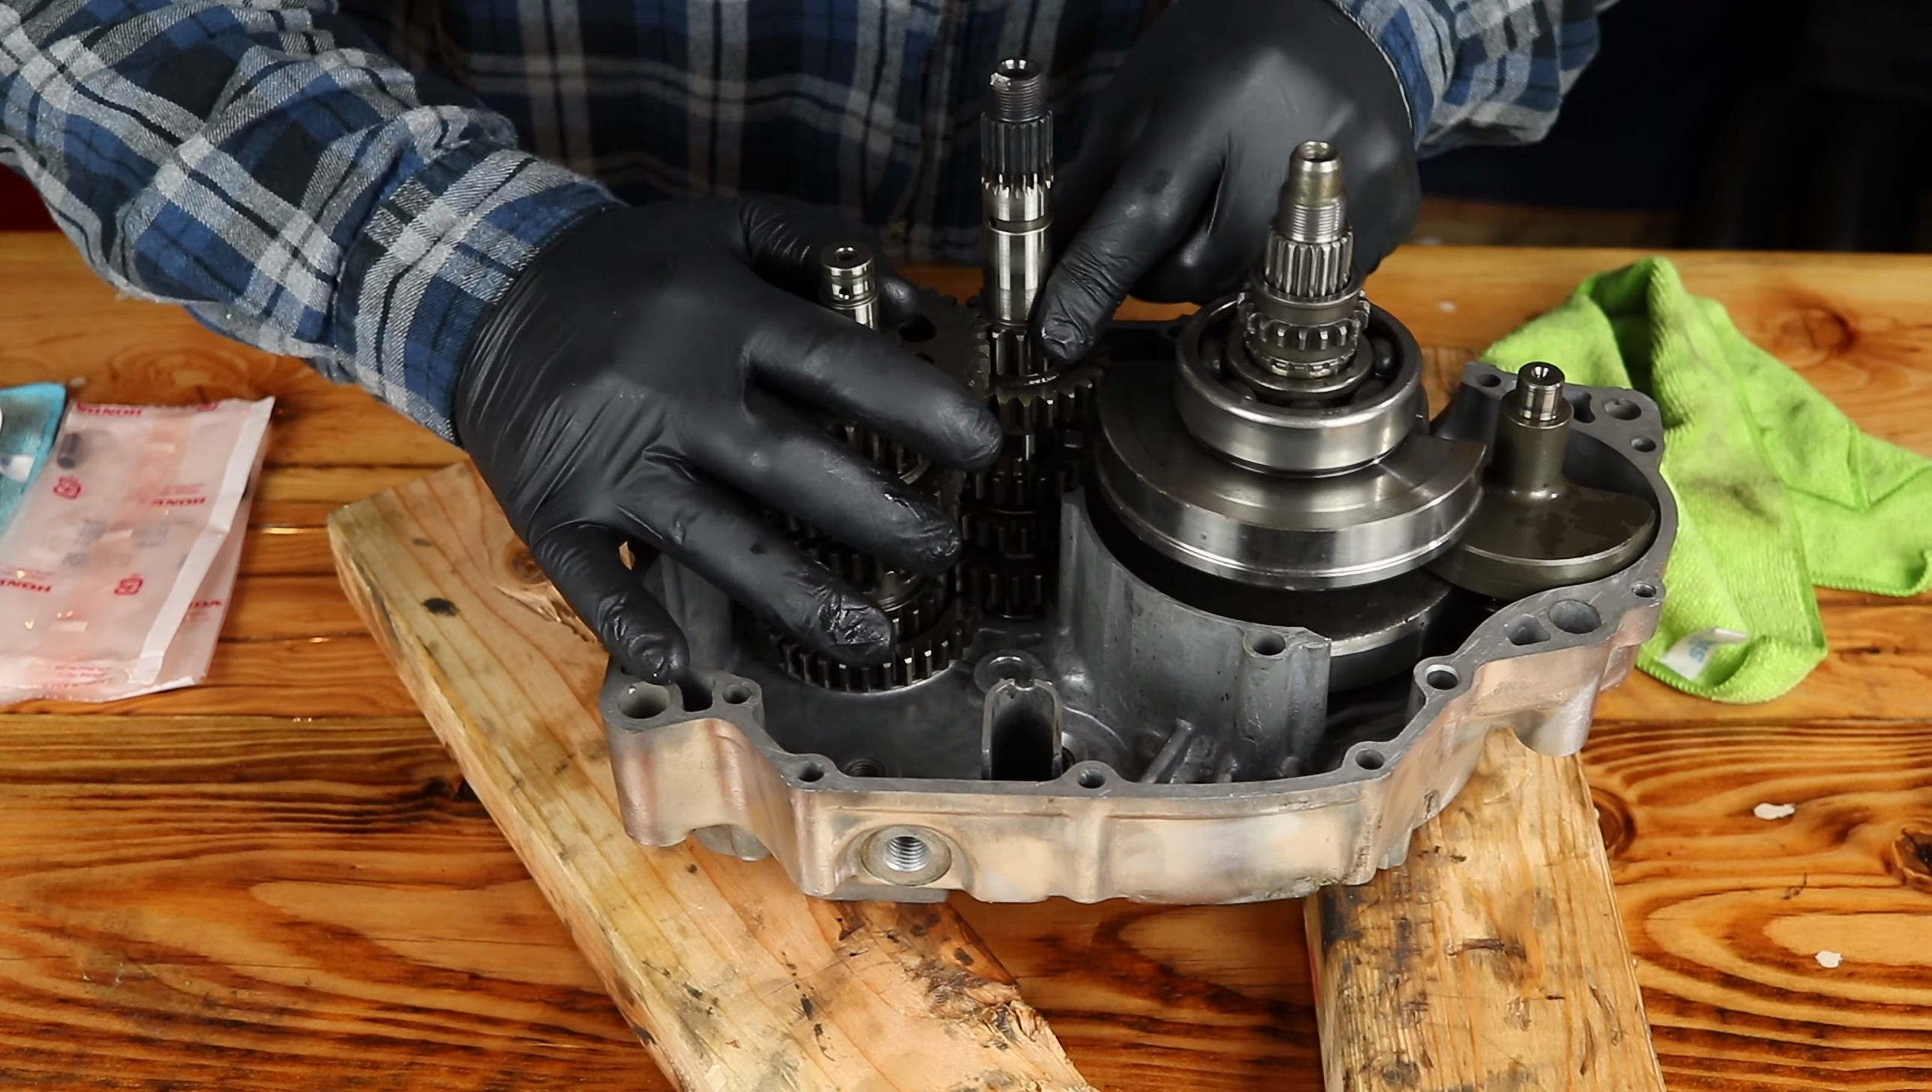All right we have our transmission in now.